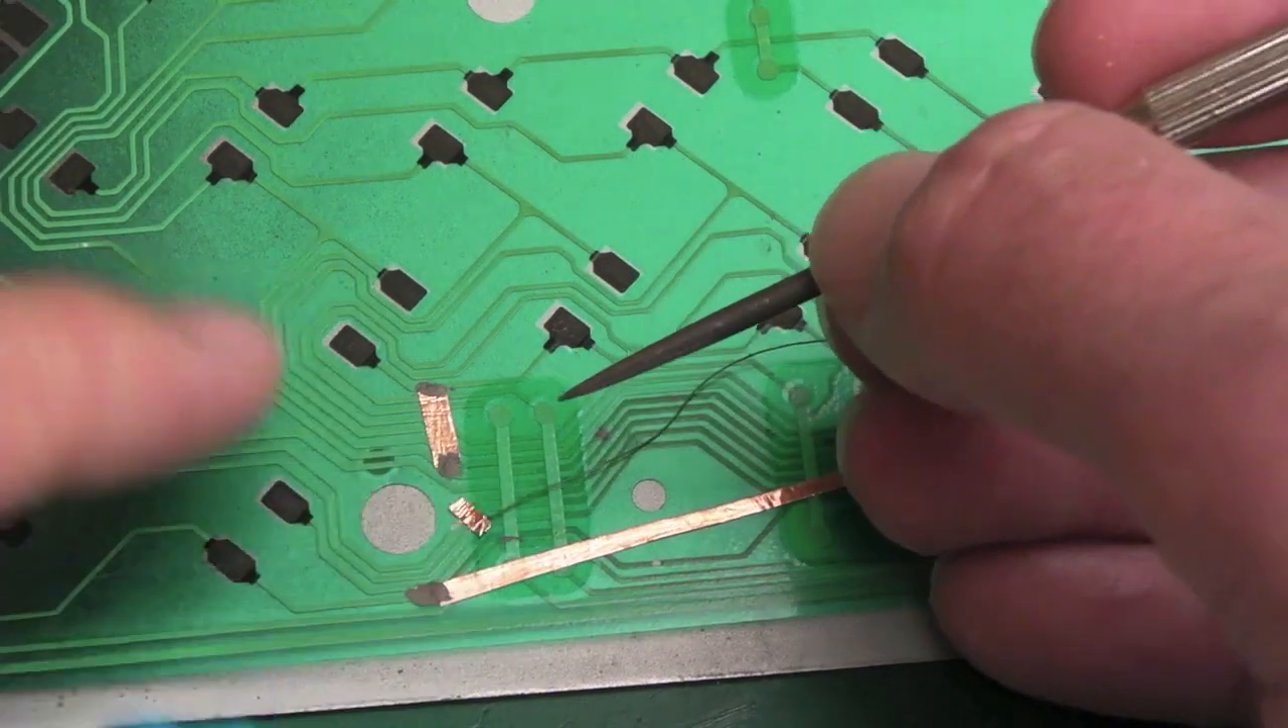The copper is there and it's stuck down.